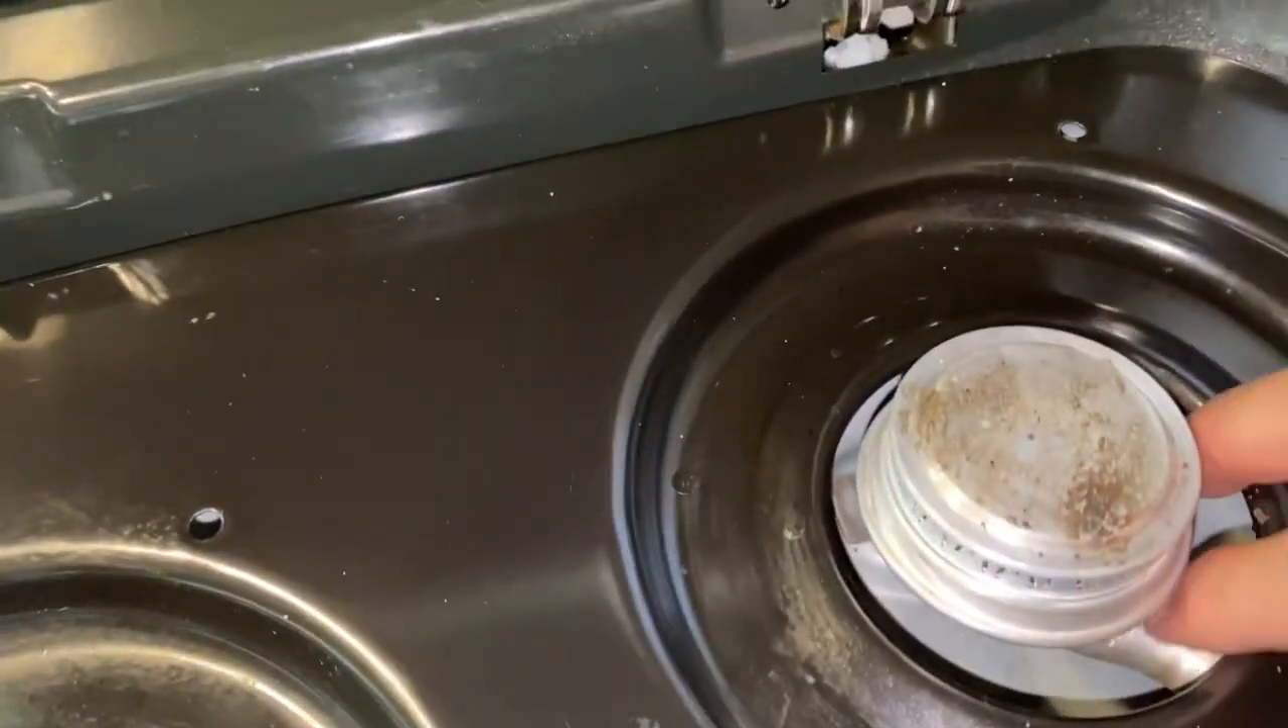There's a huge huge gap around I mean put my fingers in here literally.